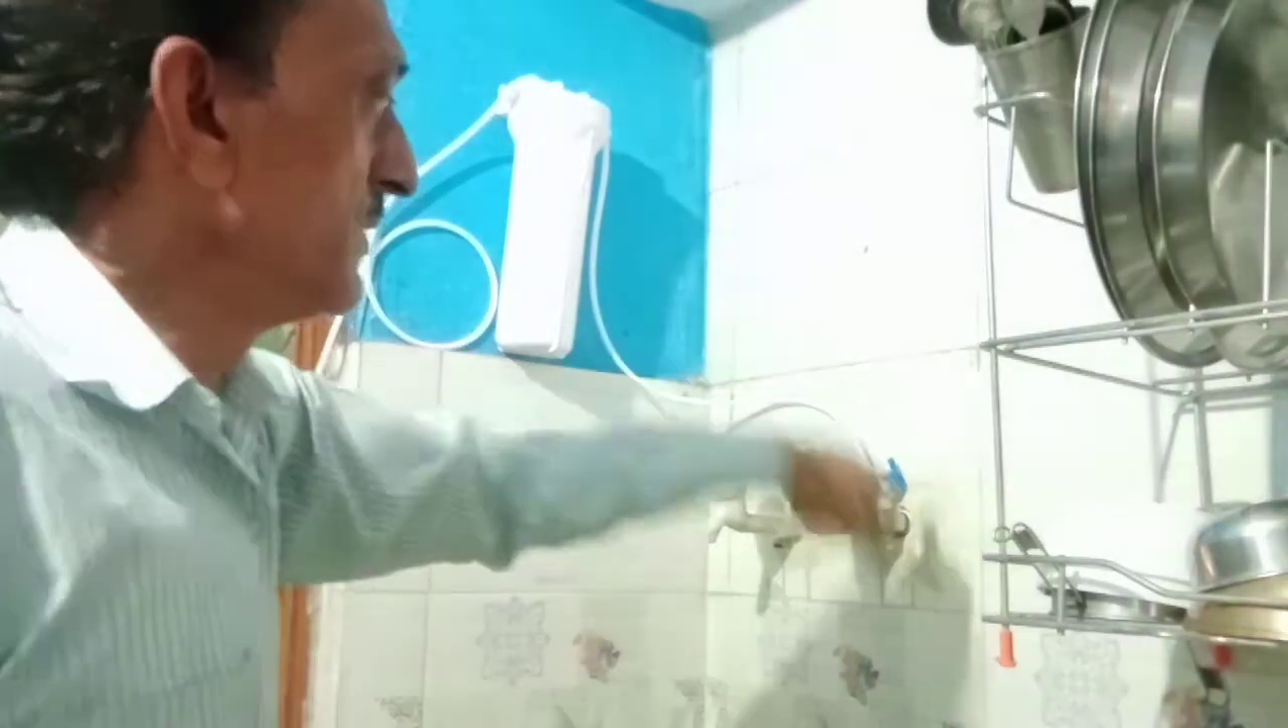सबसे पहले हमने फिल्टर यहां पर फिट कर लिया है।